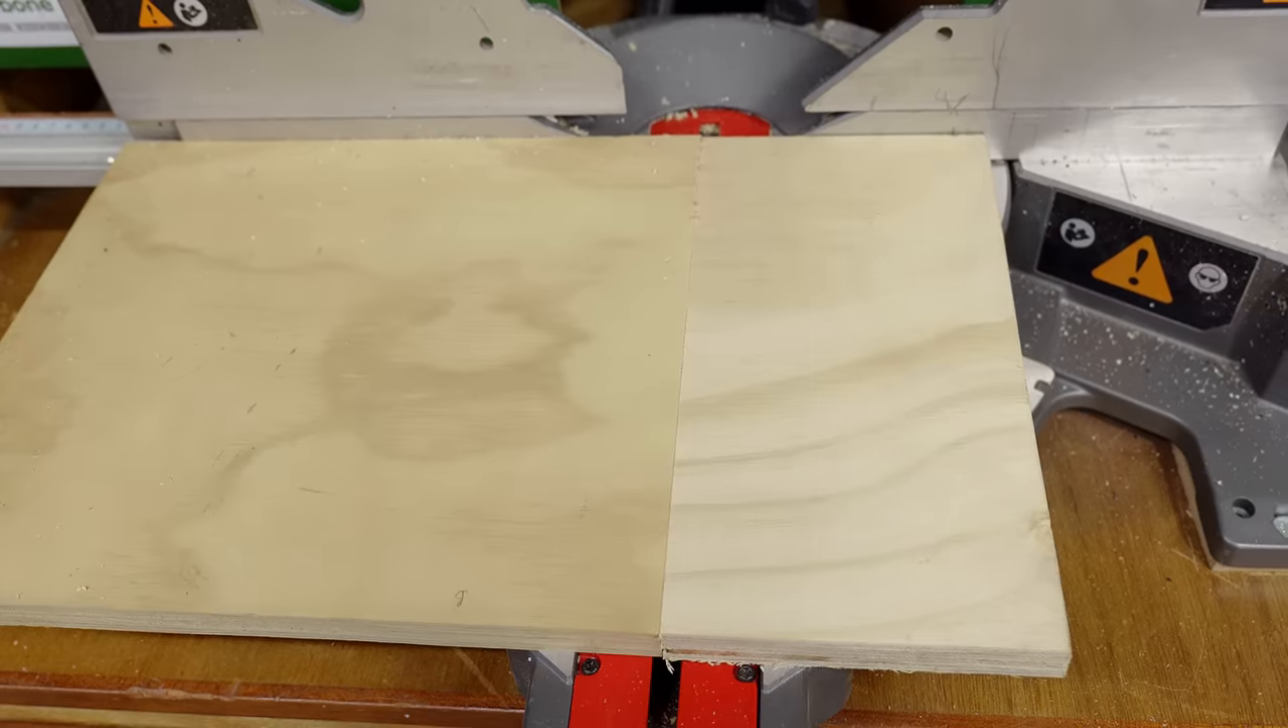So I've just set up the fence to cut a perfect 90 degrees and I can validate that by making a cut flipping one half of the workpiece over and here you can see the two pieces meet together perfectly.